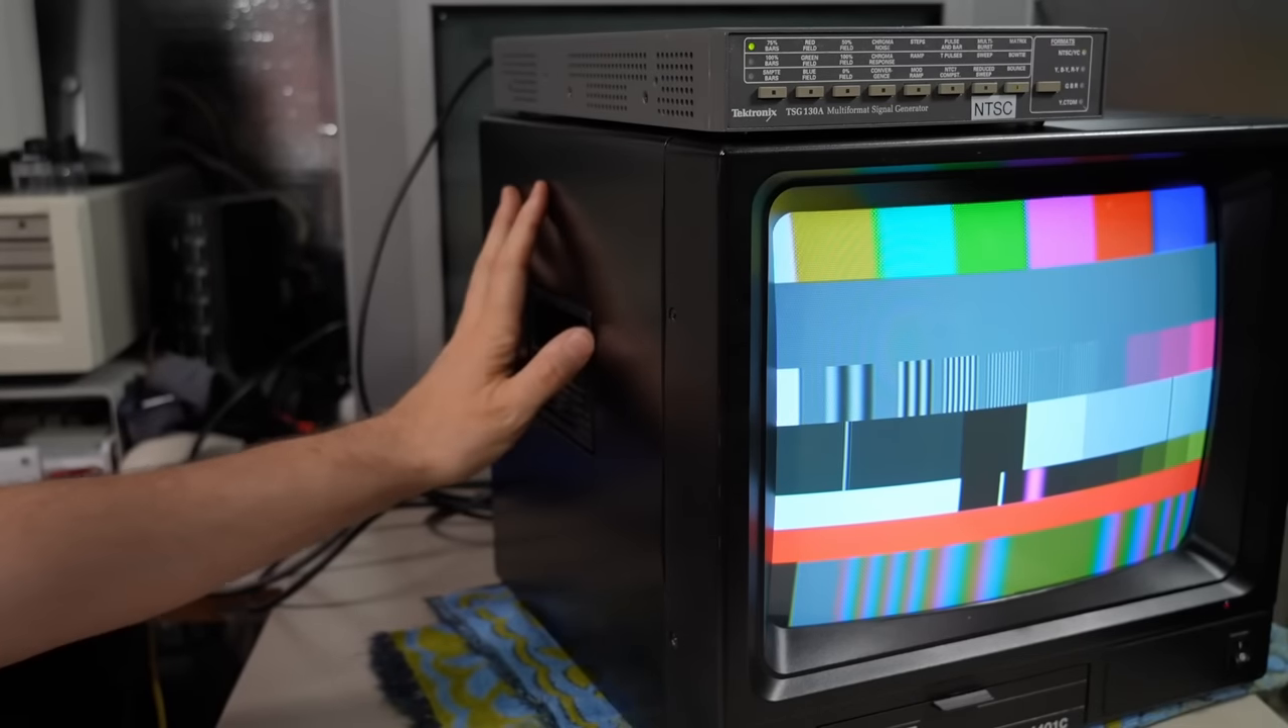All right, the monitor is fully back together and I have the Tektronix TSG130A on here.